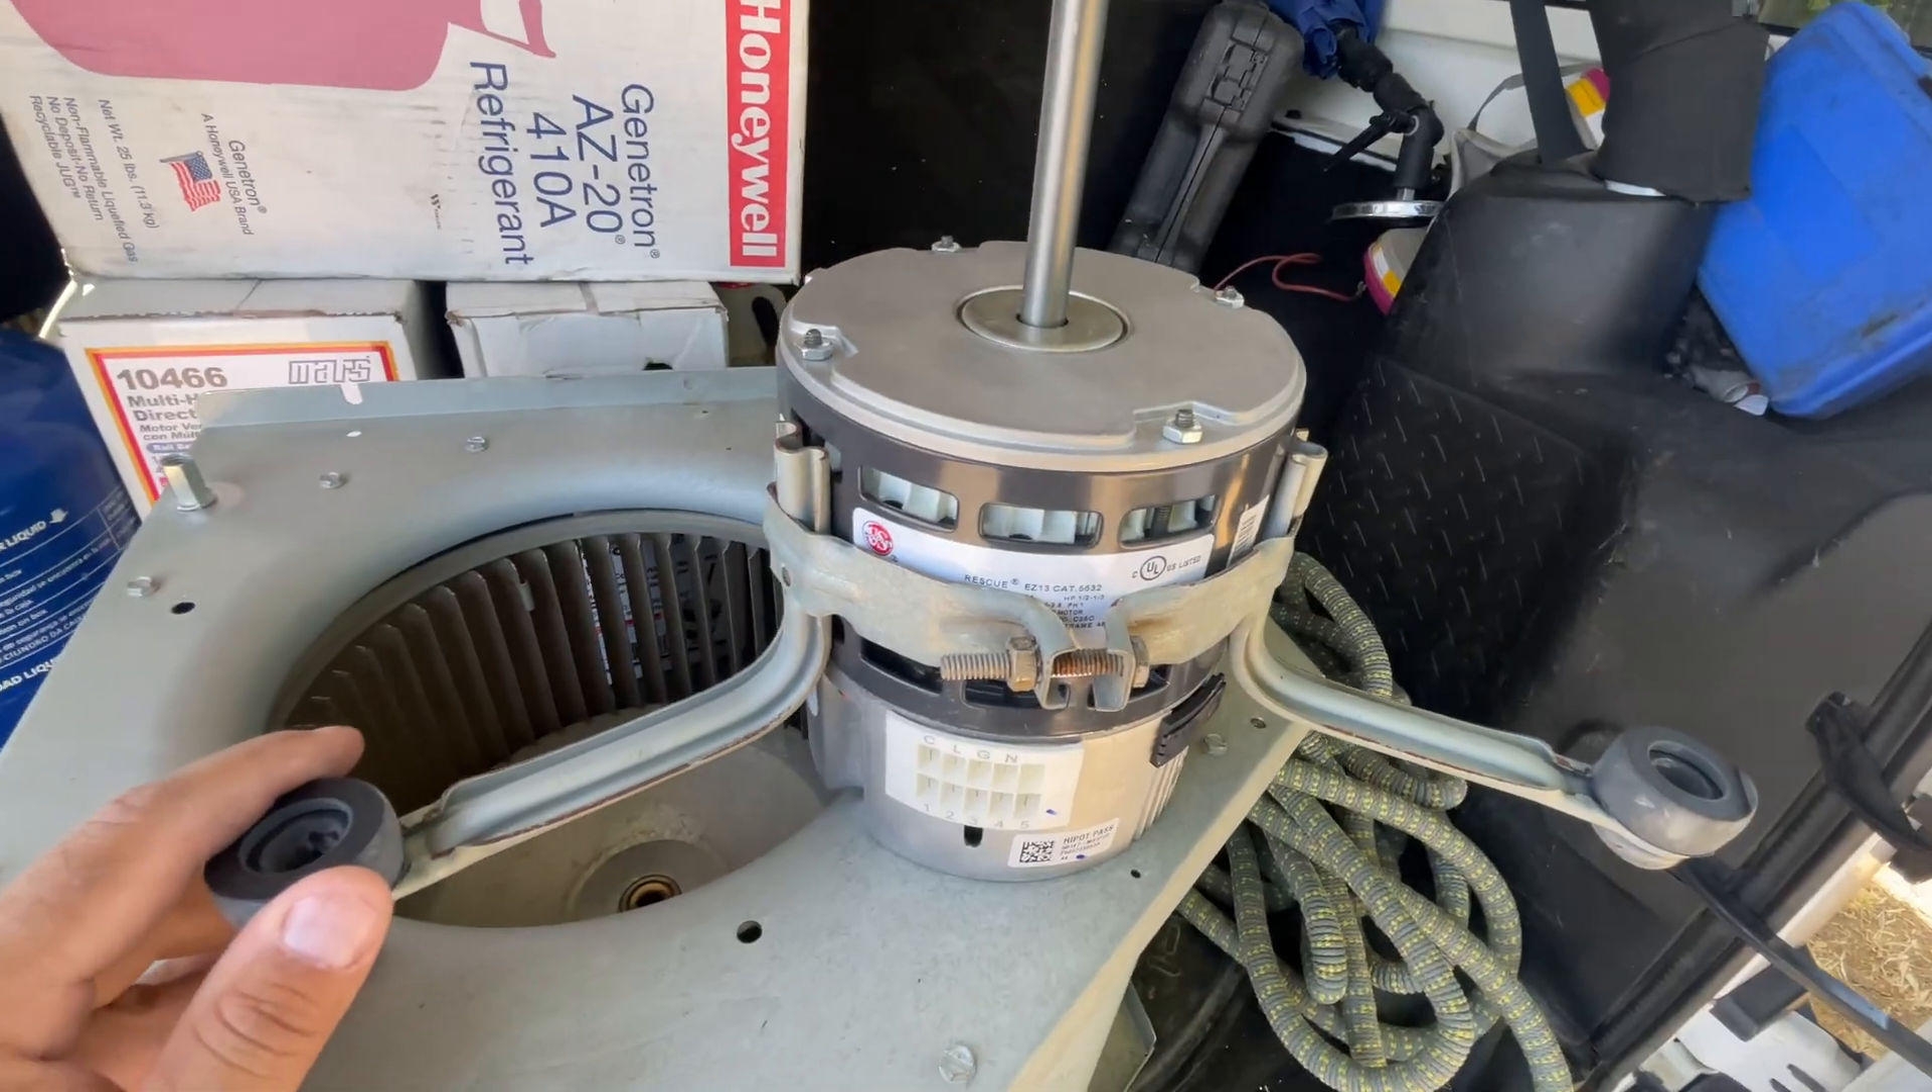All right, we got the factory bracket on.